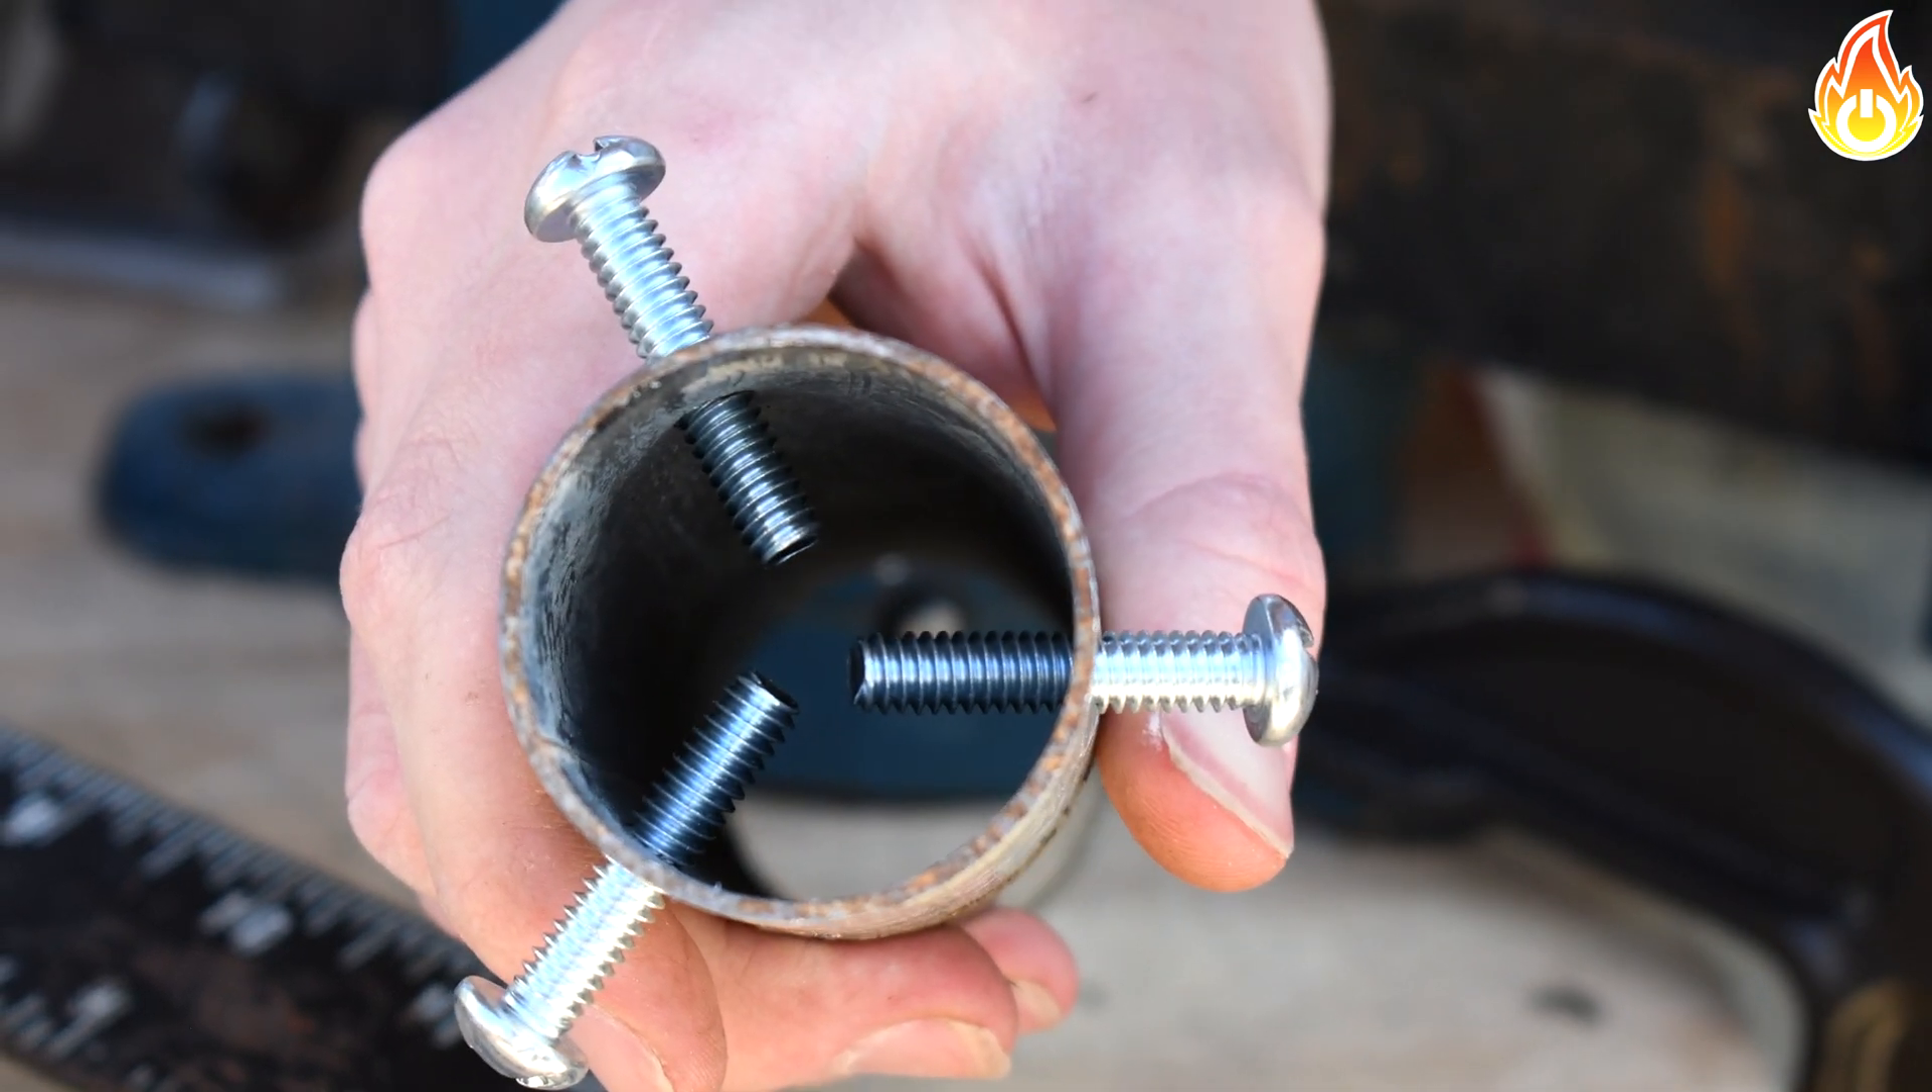We drilled the holes in the pipe and we did a test fit. They line up great.